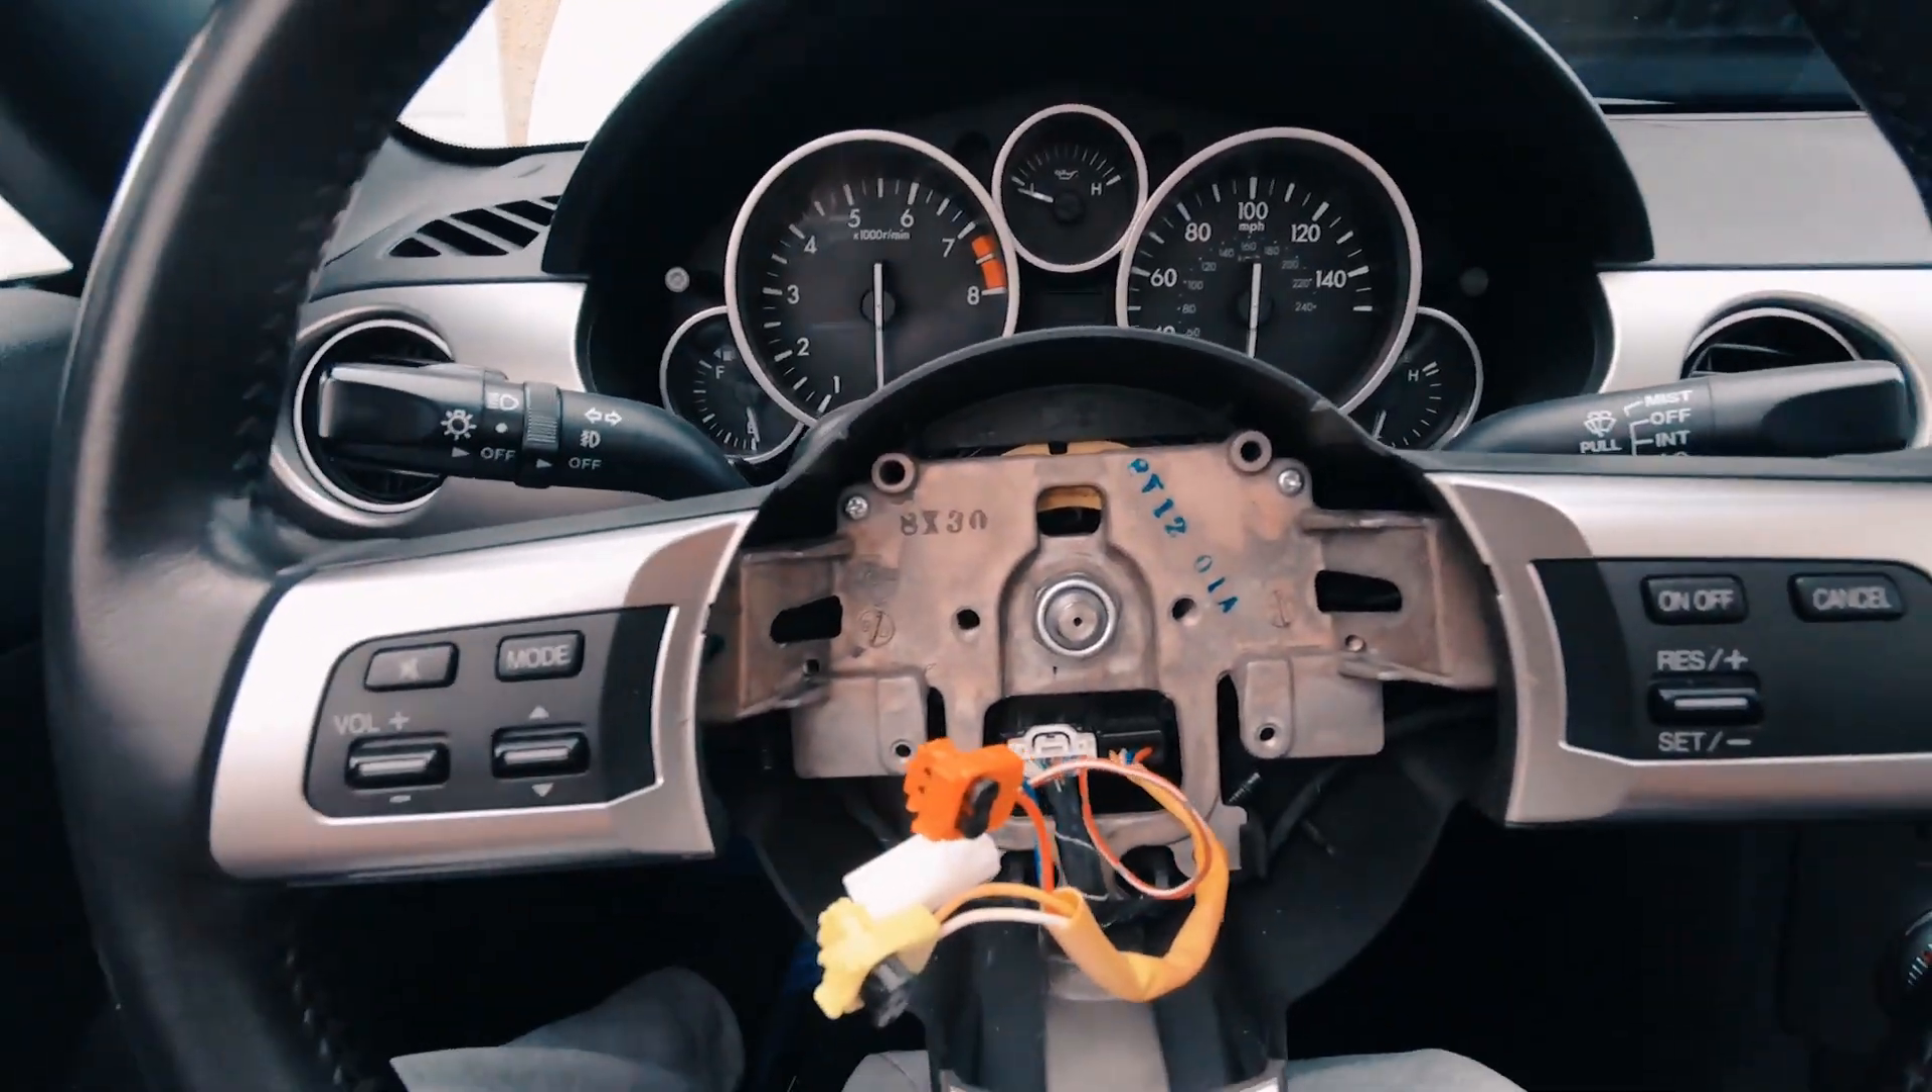Done. Airbag's out. Now we got access to the inside of the wheel.